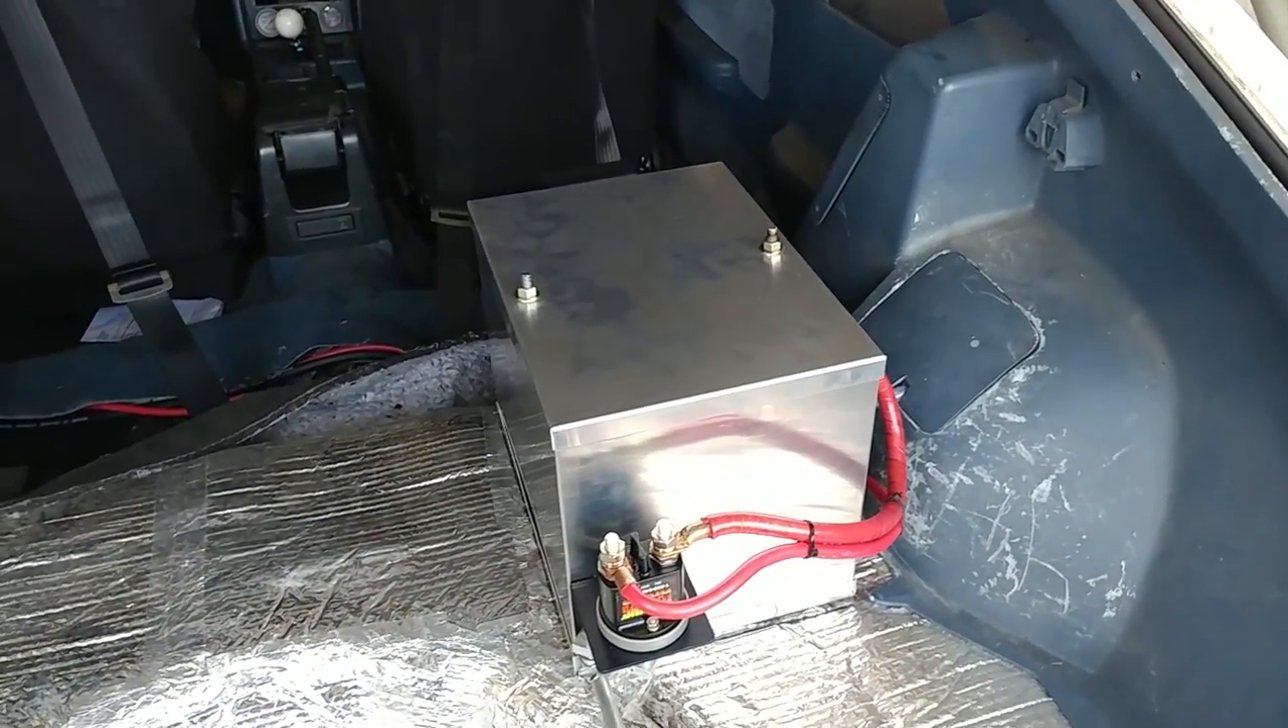And I've got the box cover put back on, tightened down.